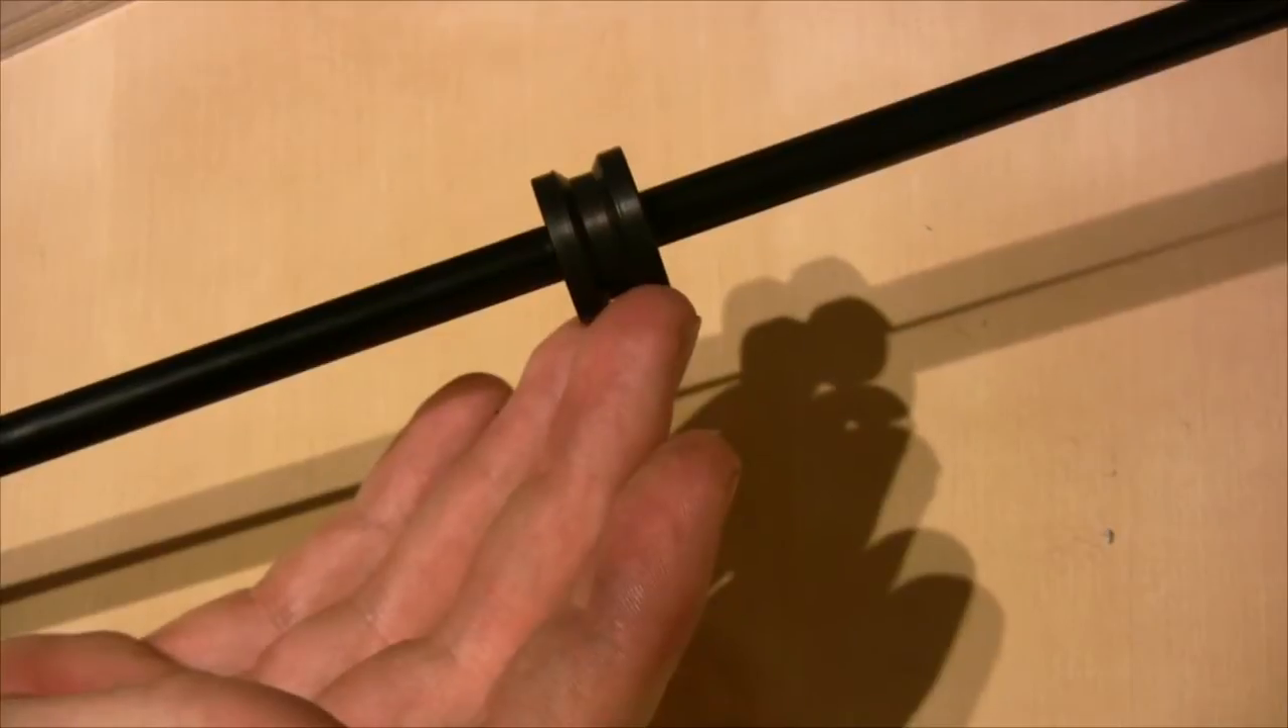That's the bearing in its rubber on the torque tube.